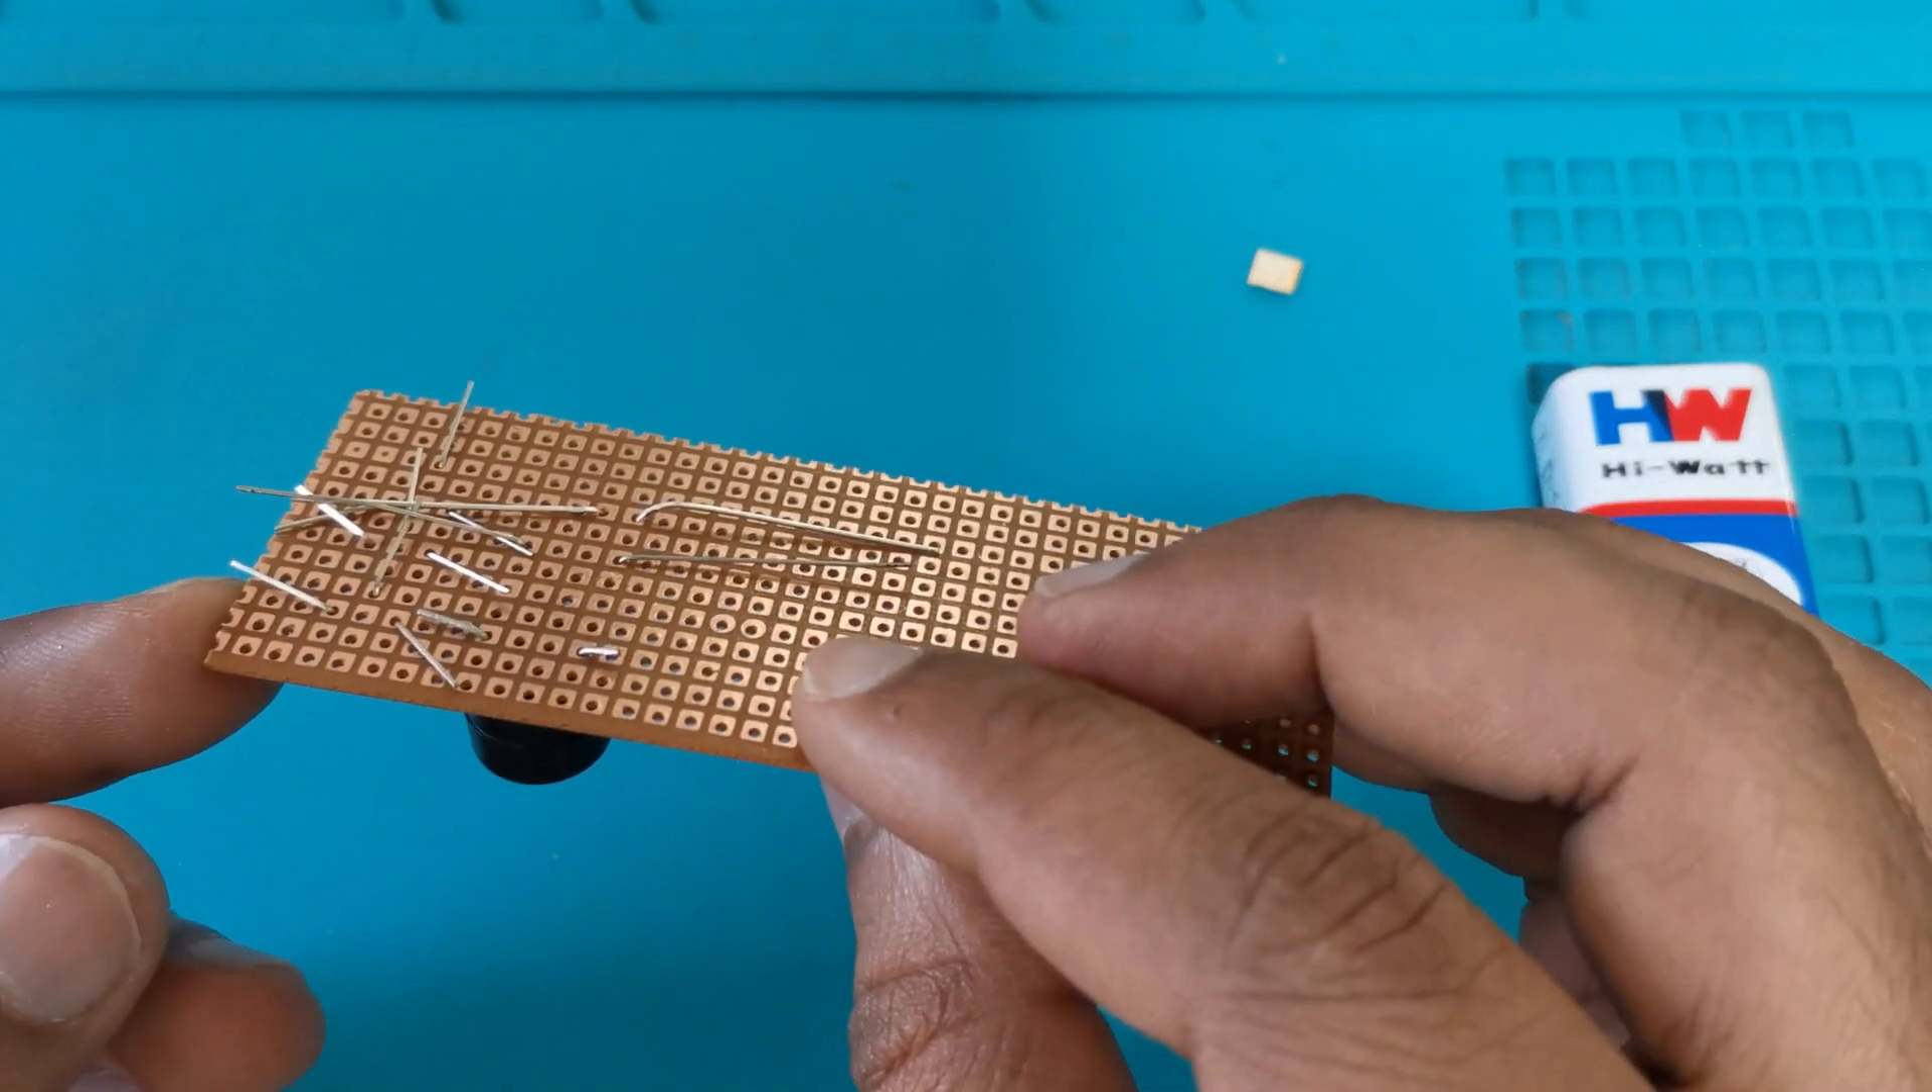सारे components की legs को मैंने bend कर दिया ताकि अपने जगा से हीले नहीं।